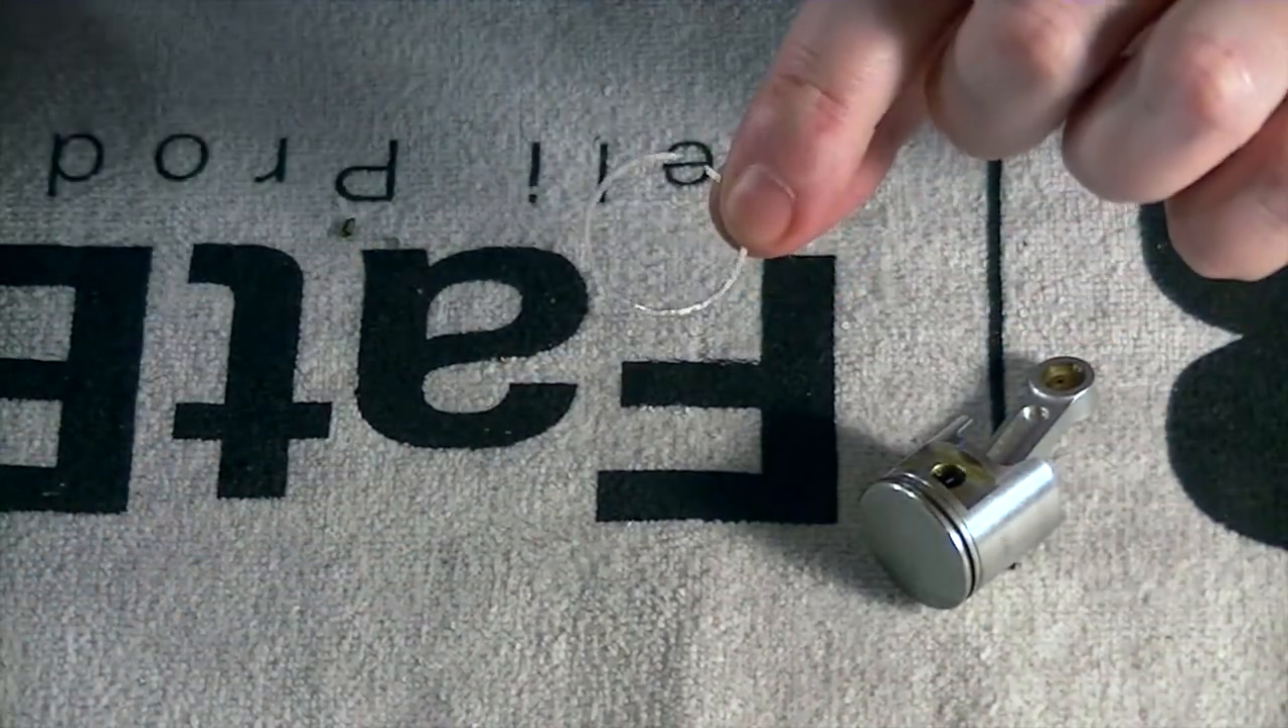So there we go, guys. We've got our, our ring off.